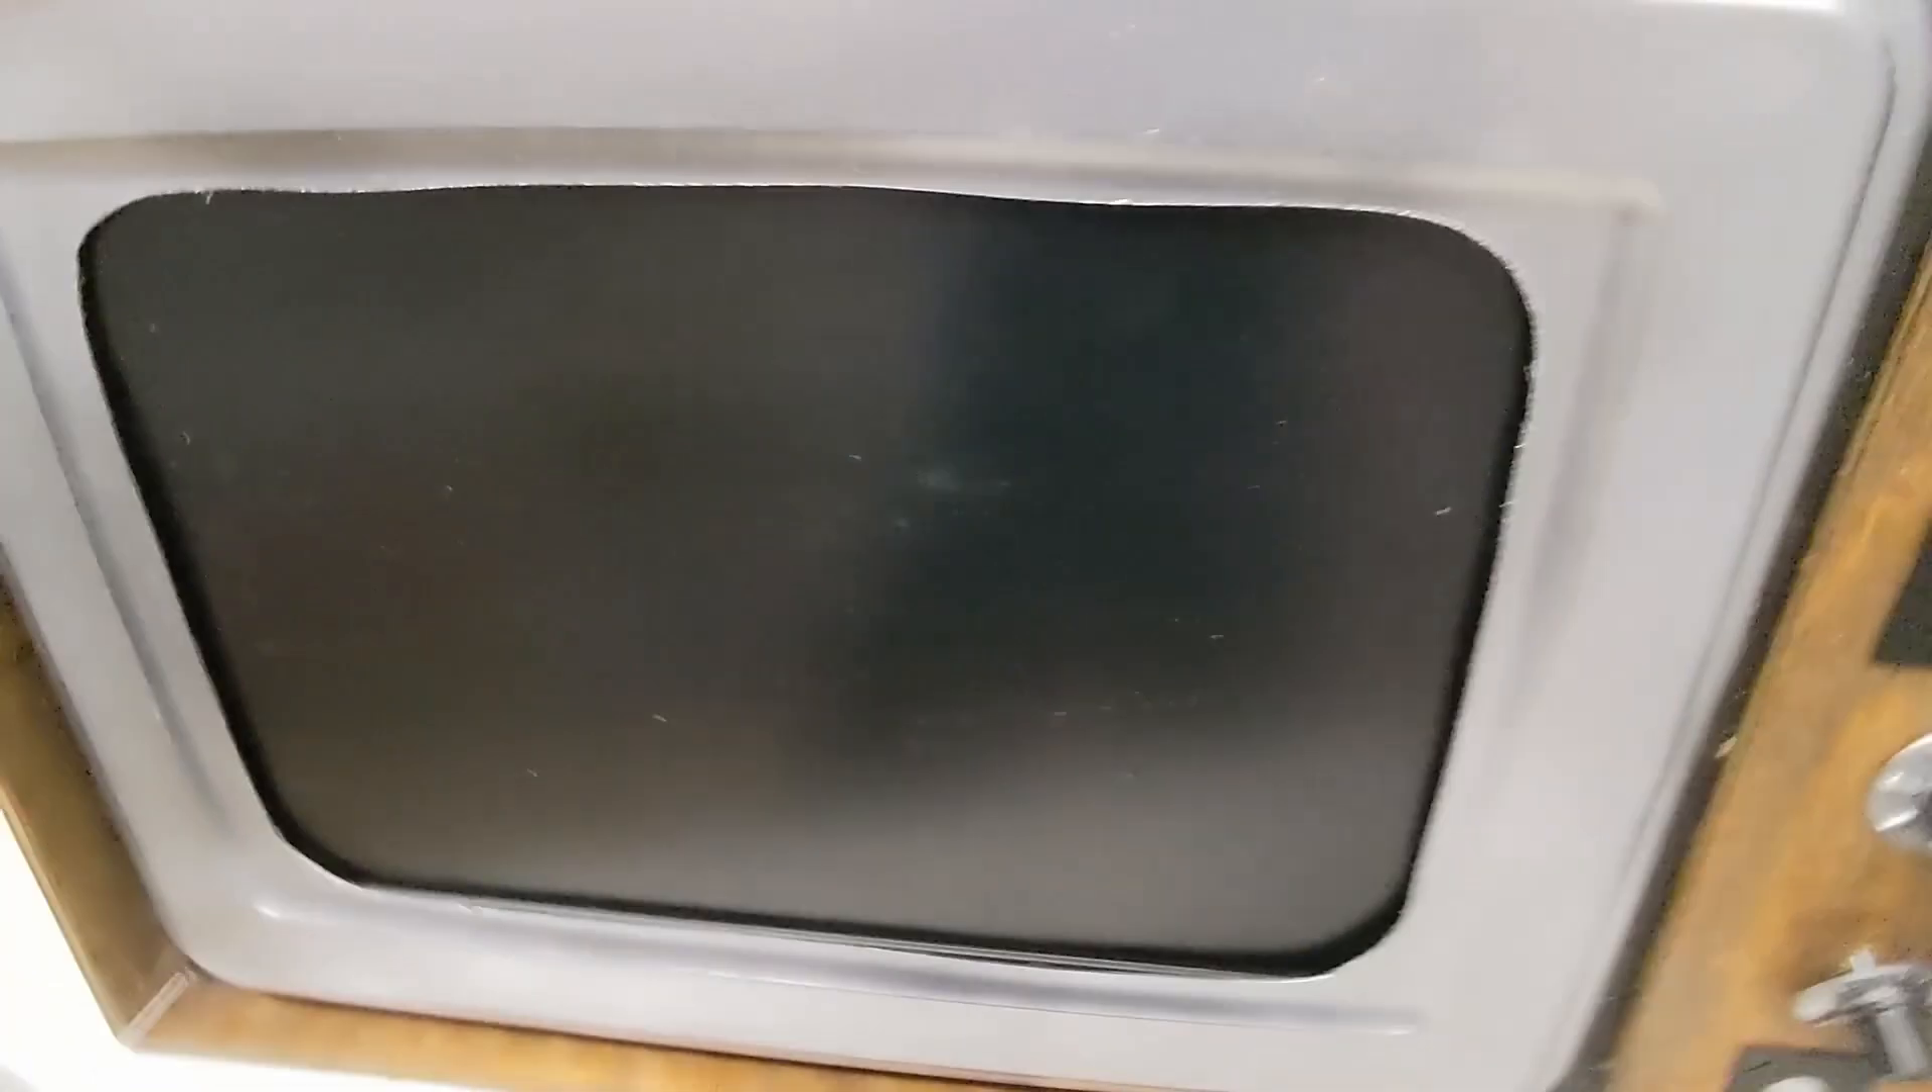Okay so the screen is now mounted behind.